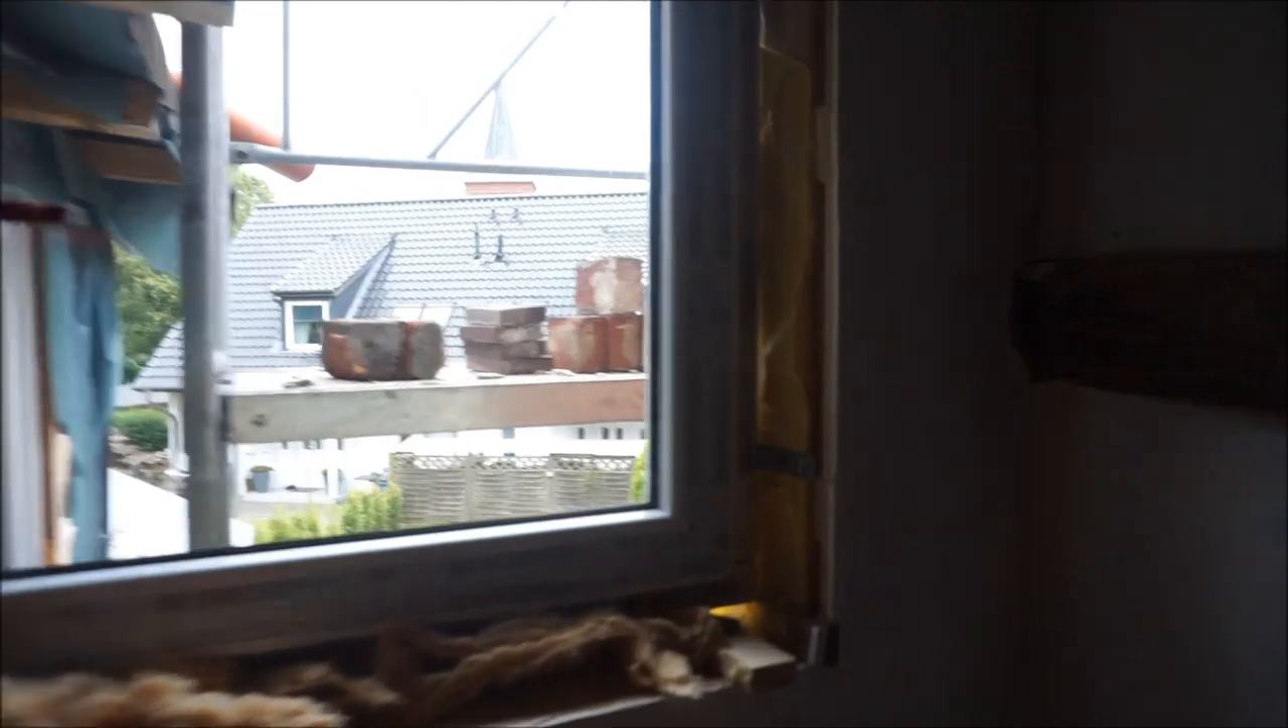Also hier im Flur ist jetzt auch das Fenster drin.